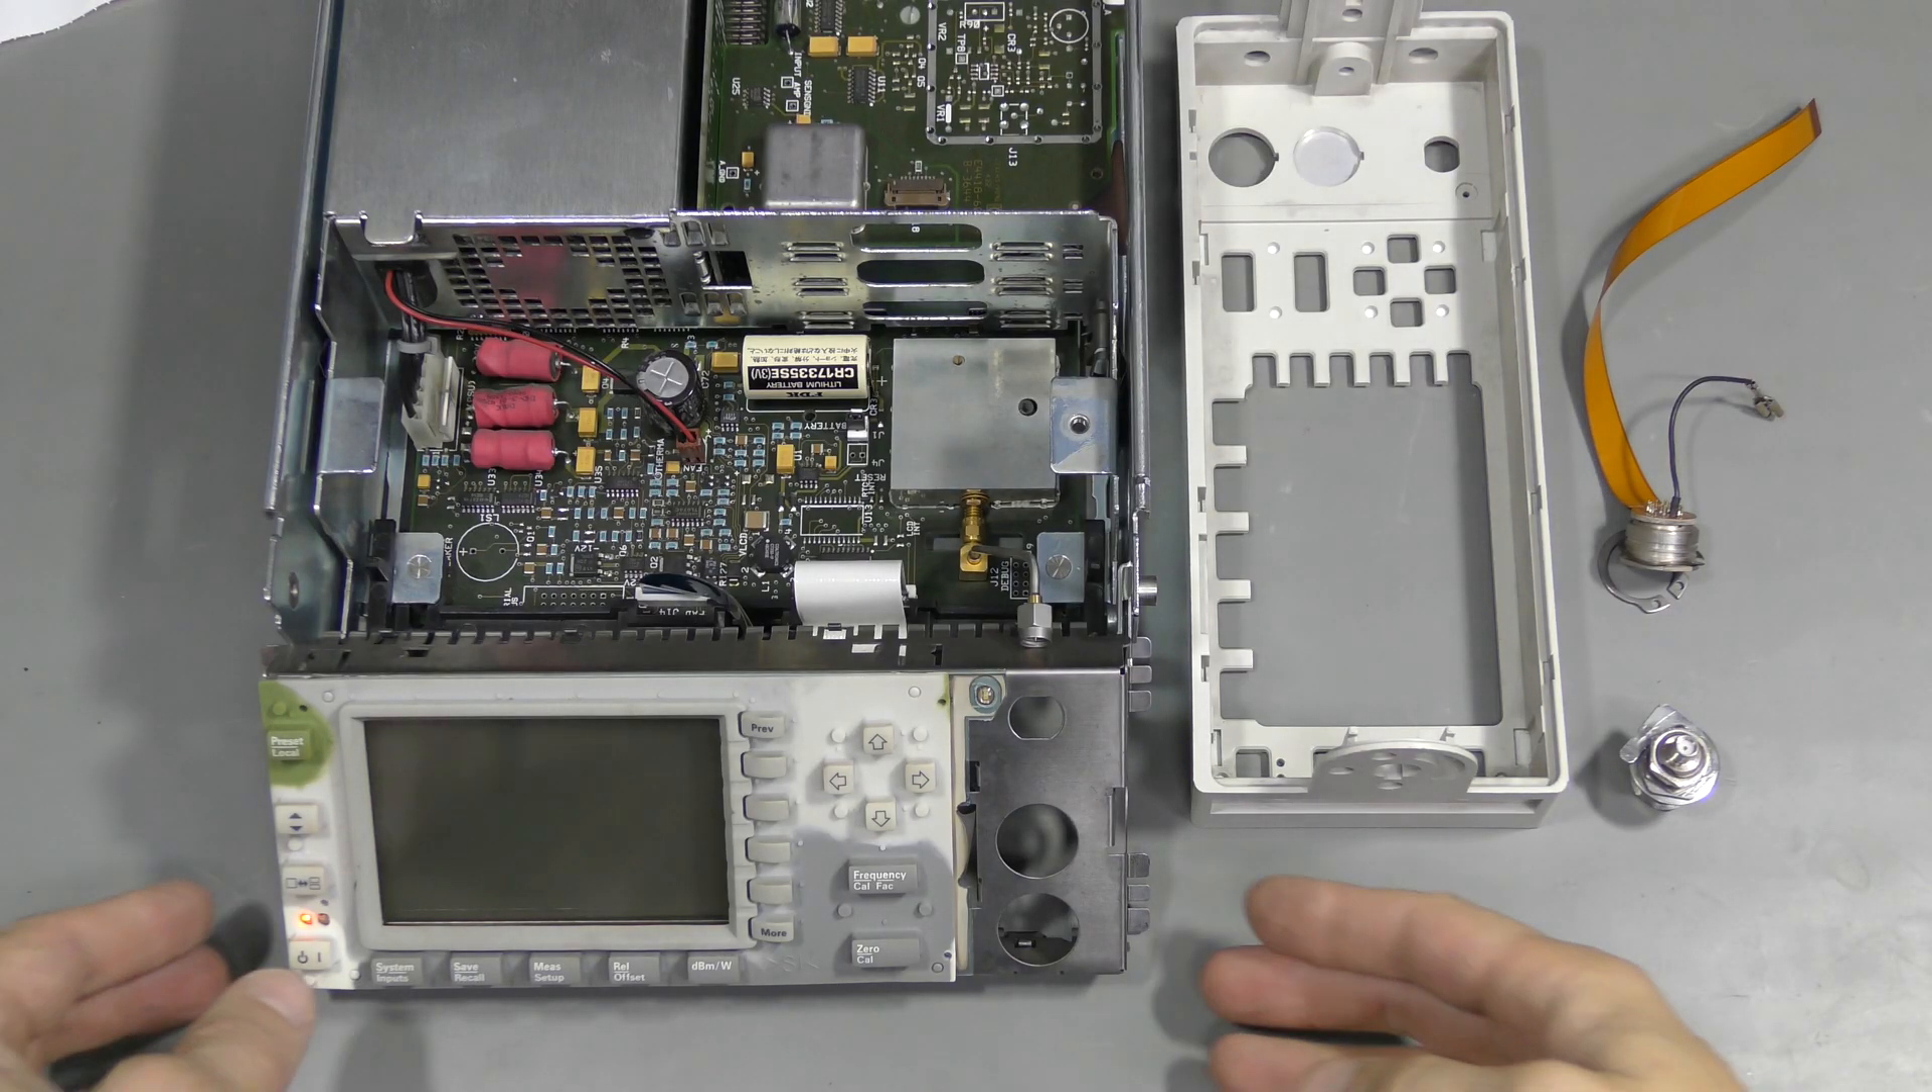The front panel is partially back together.